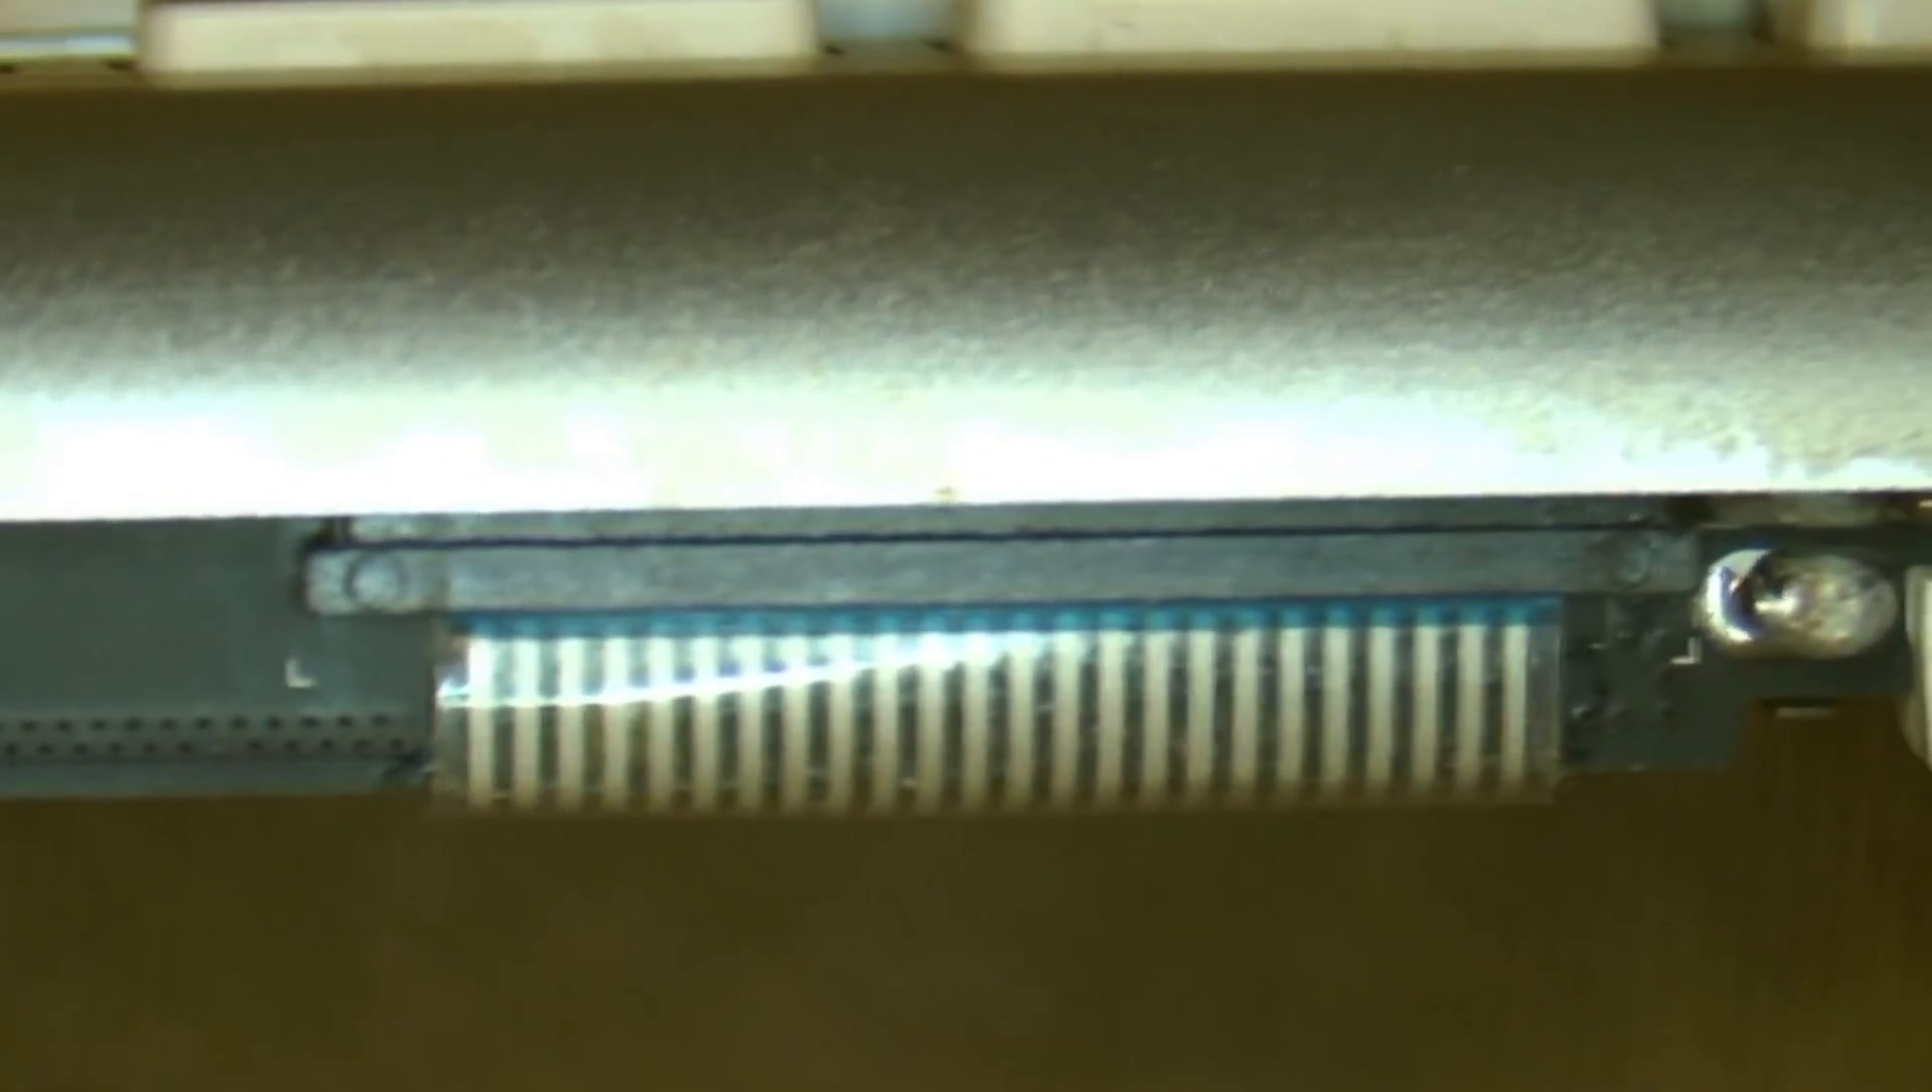You know your cable's in all the way because you should see a very thin blue line here so our ribbon cable is now locked in.